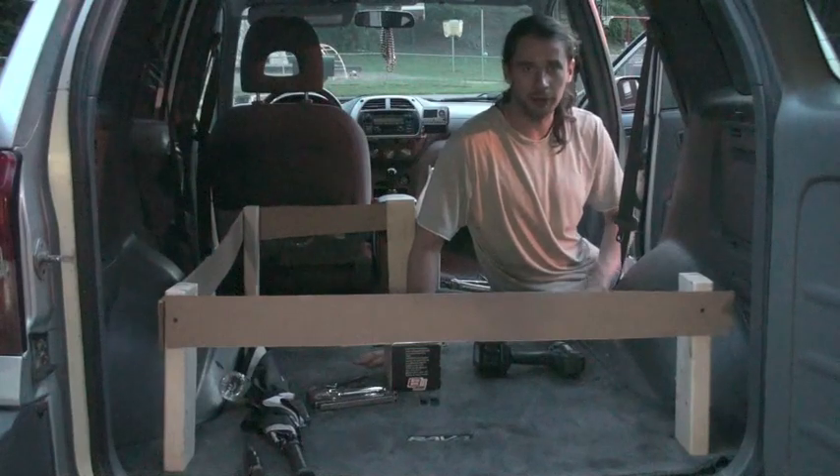So I've cut some more 2x4s for supports and kind of loosely connected them with cardboard, just so they stand upright and I can get a sense of placement before I start really reinforcing them.